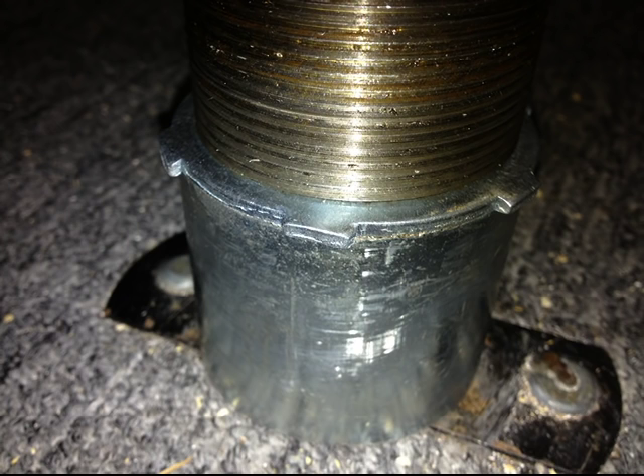This is a closer look at the lock nut in position.